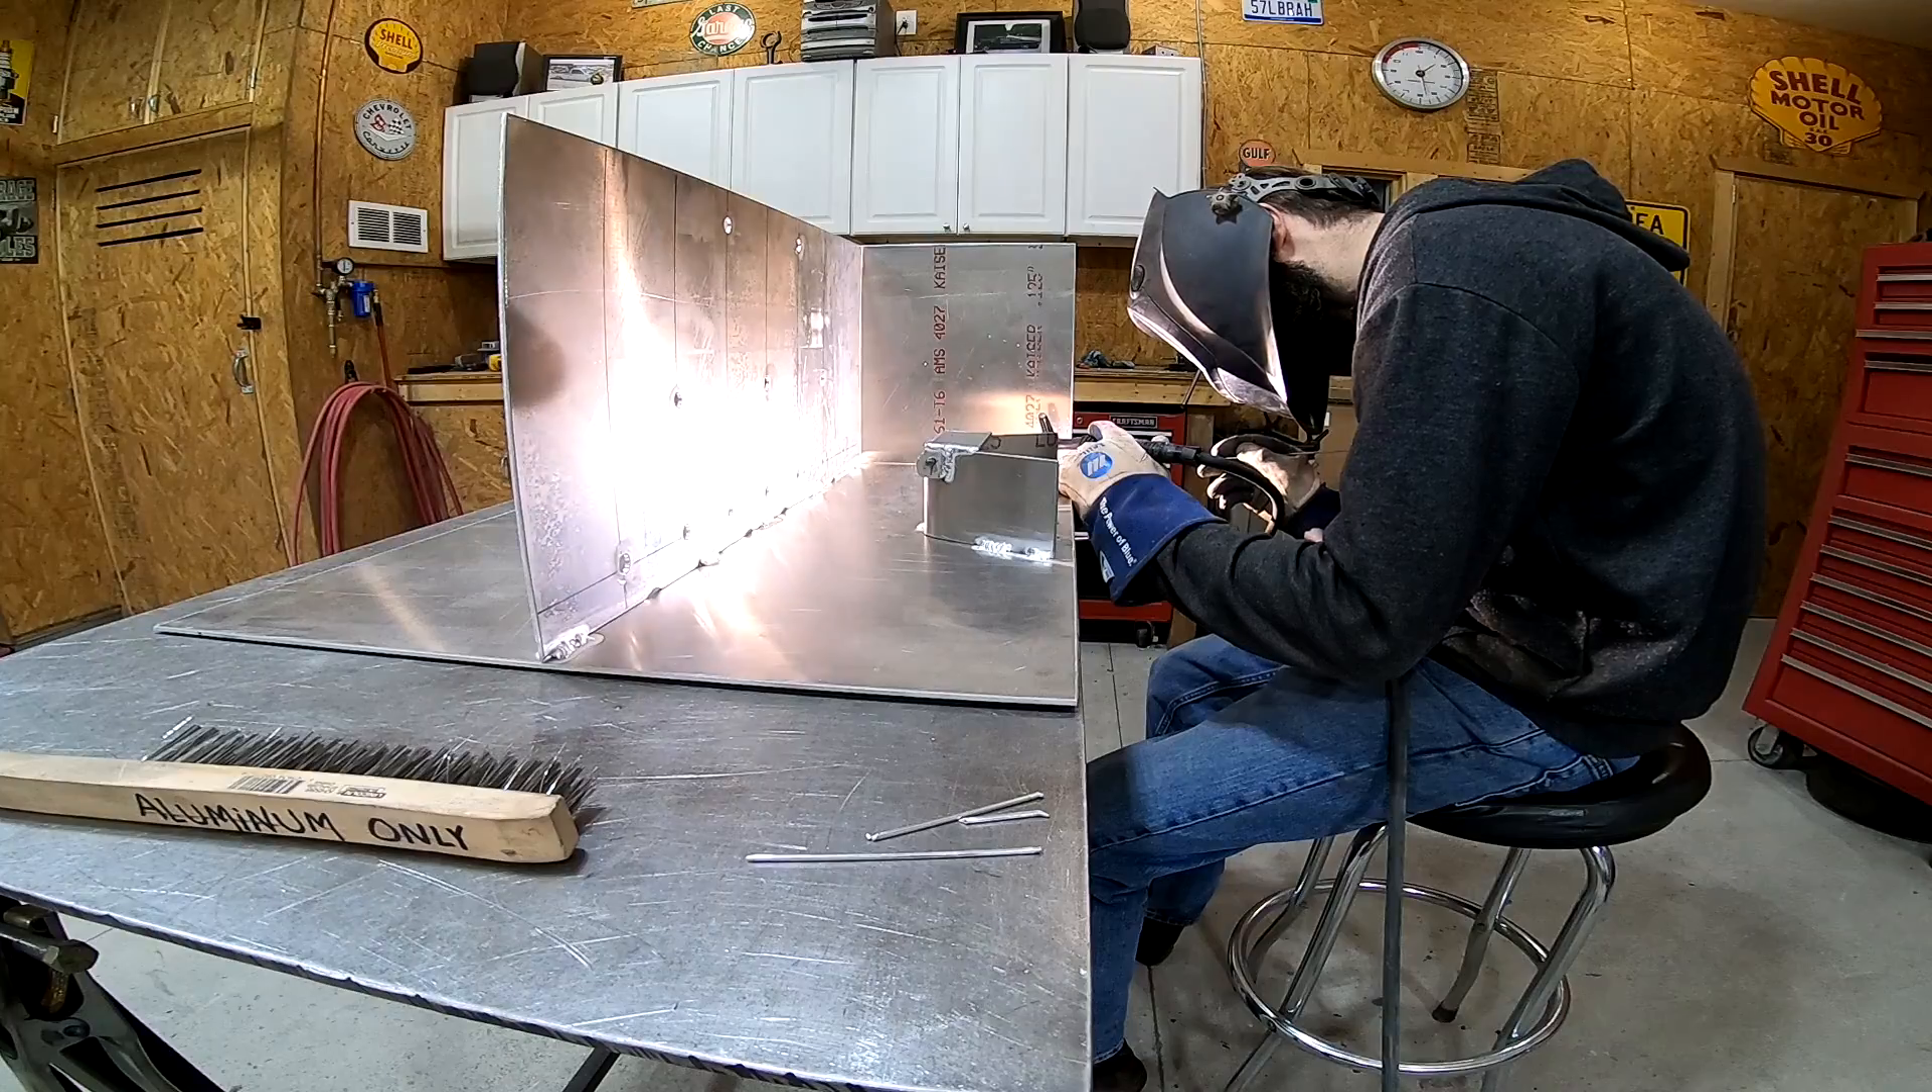Right here you can see I'm starting to weld the sides of the tank in place.